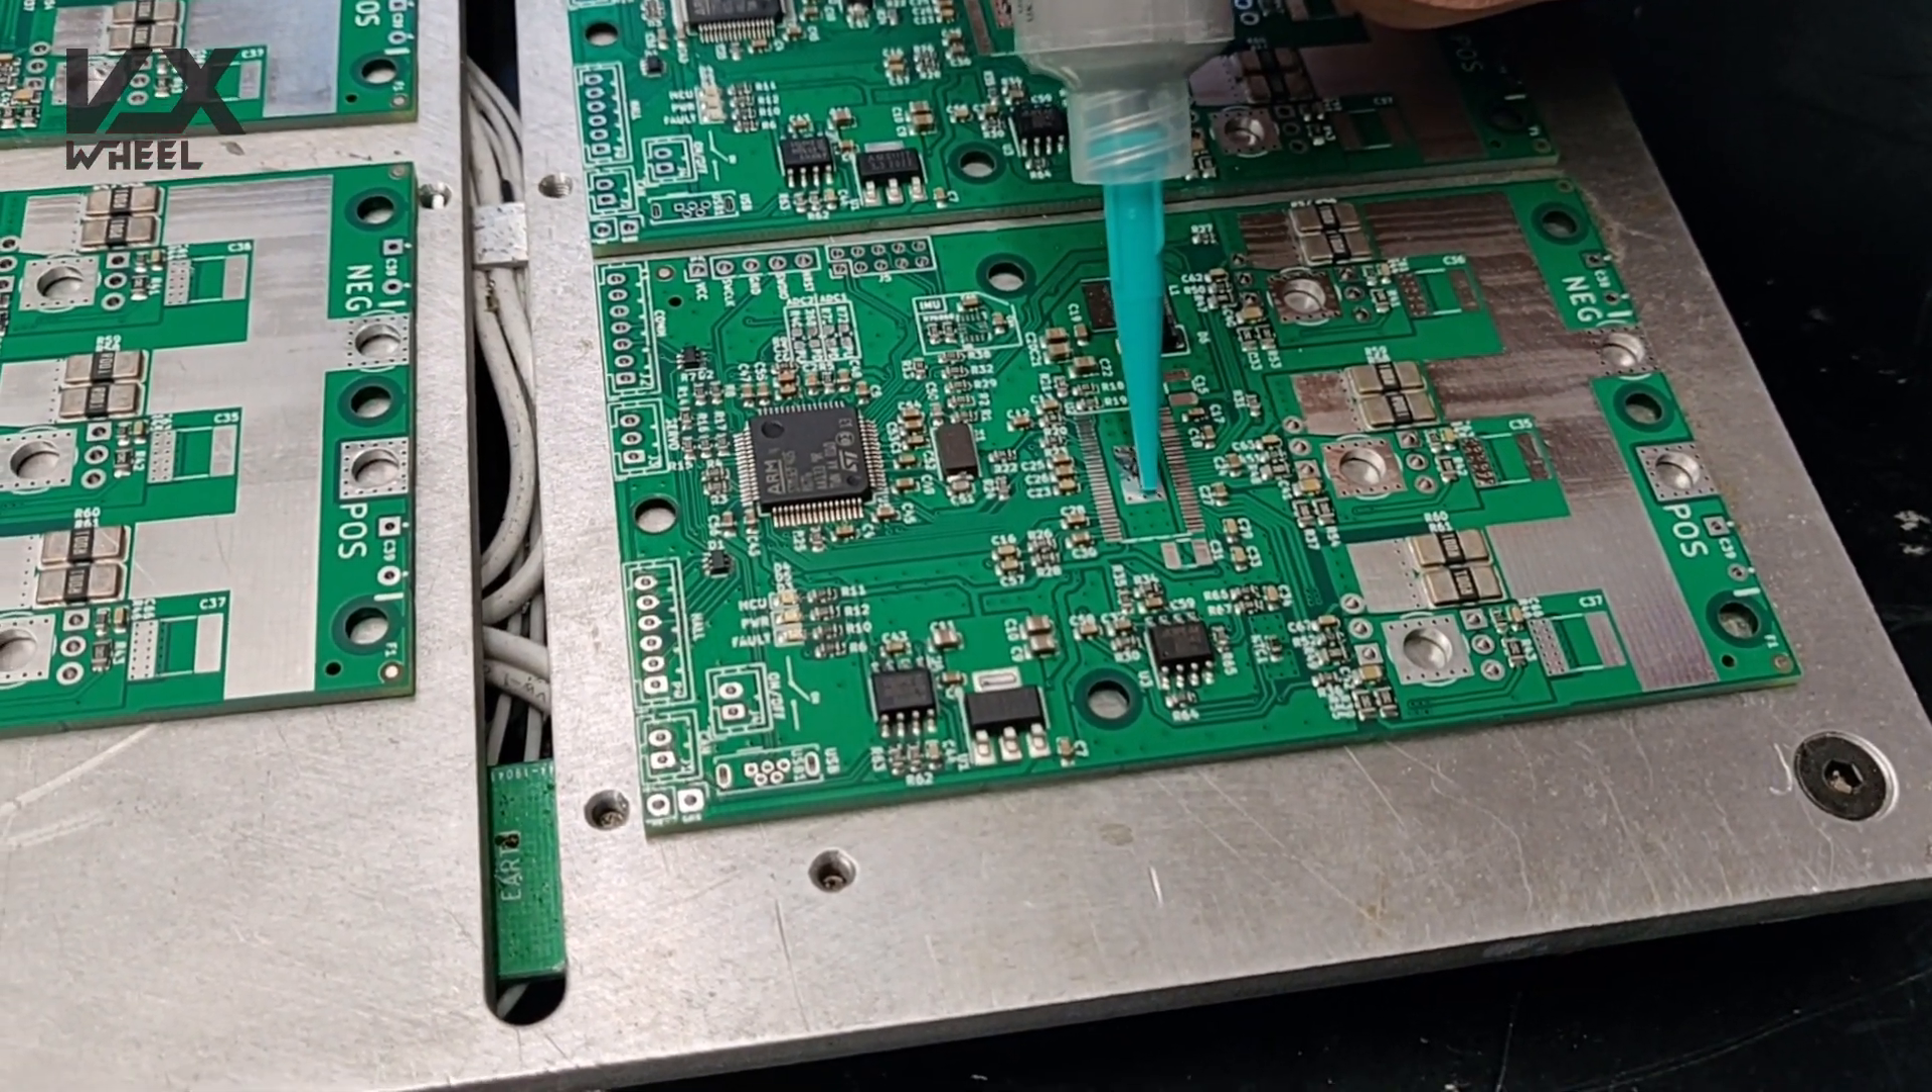Not all components are installed, but most of the small ones are.